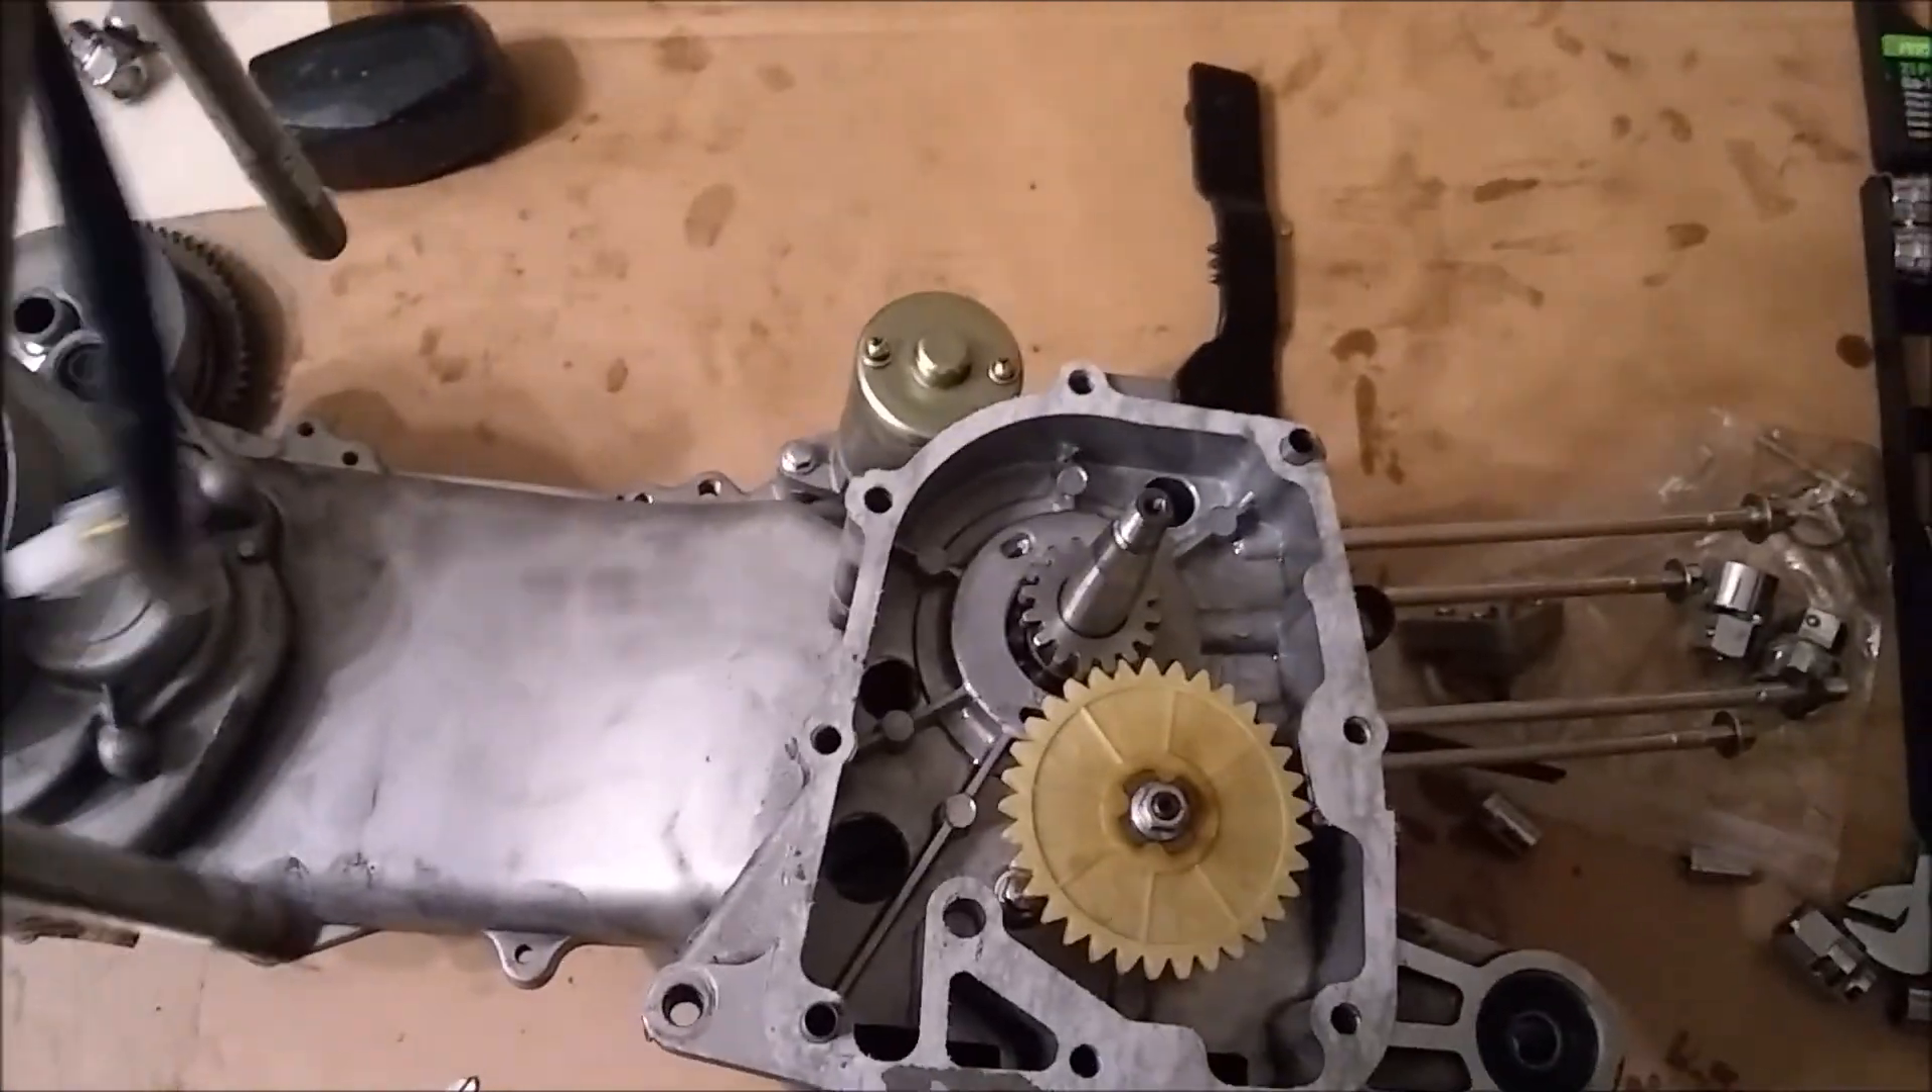But I got the oil pump back in, and the gear, and this cover is ready to go back on.